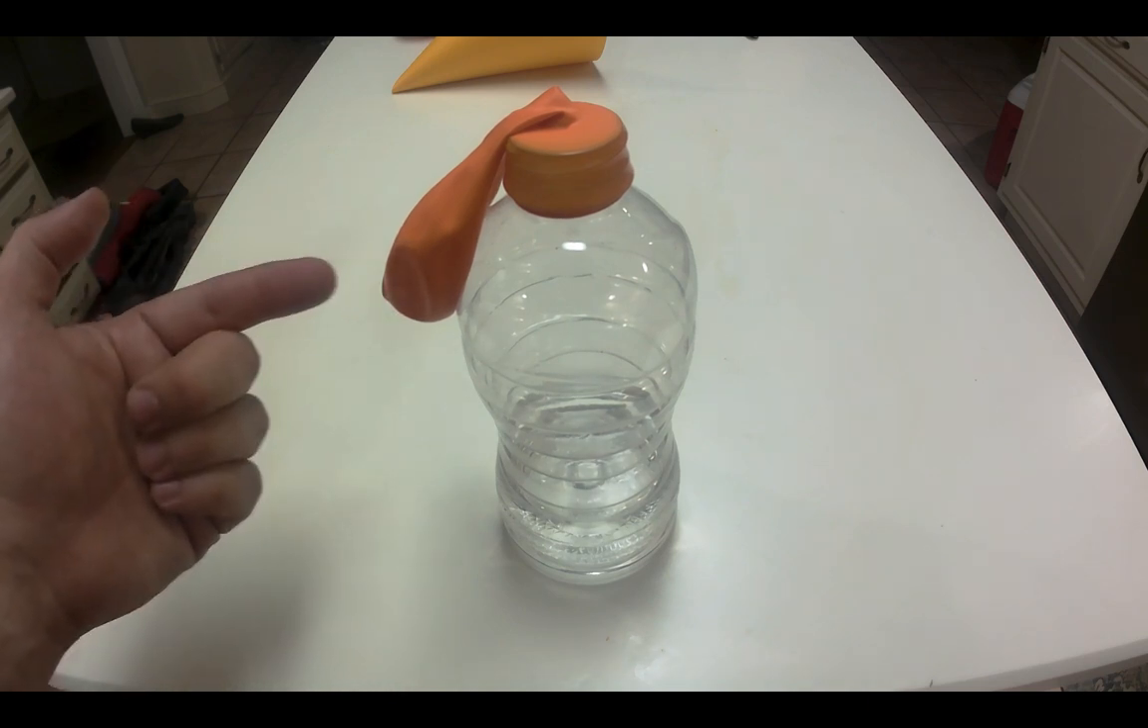So there we go. We've got our balloon attached to the bottle.